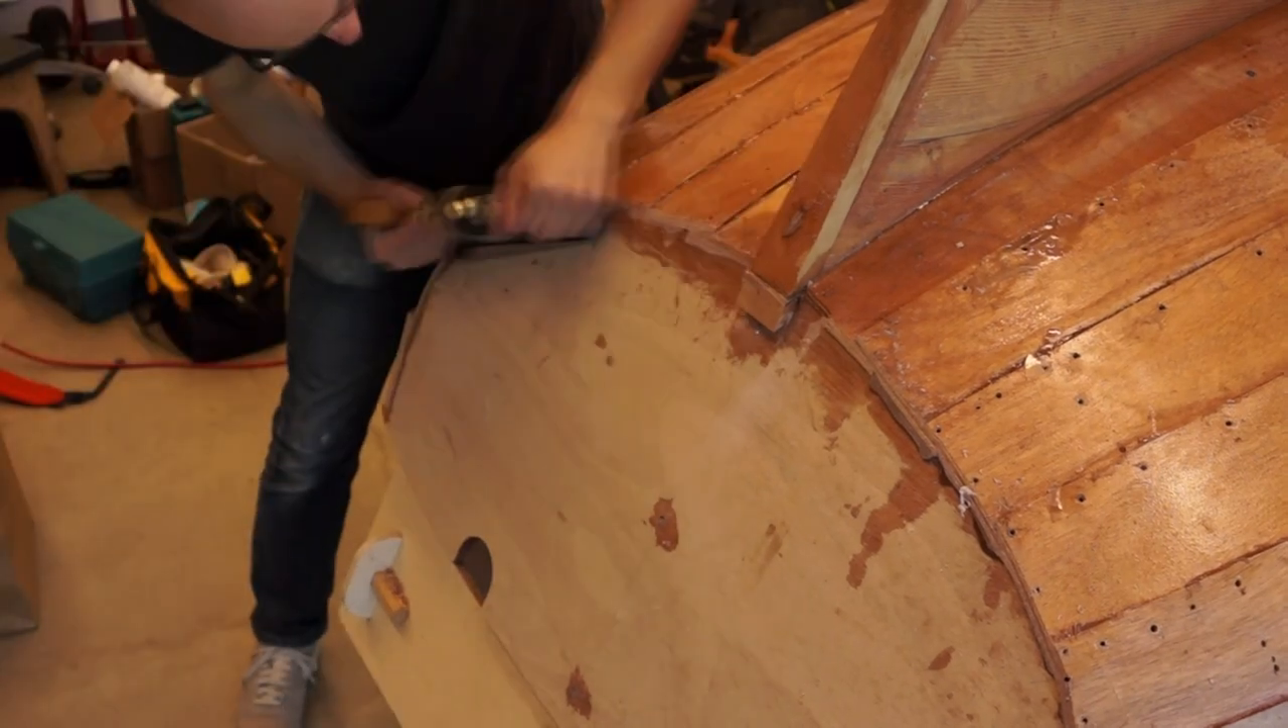You still have to plug all of the holes in the bottom, many screw holes in the bottom.